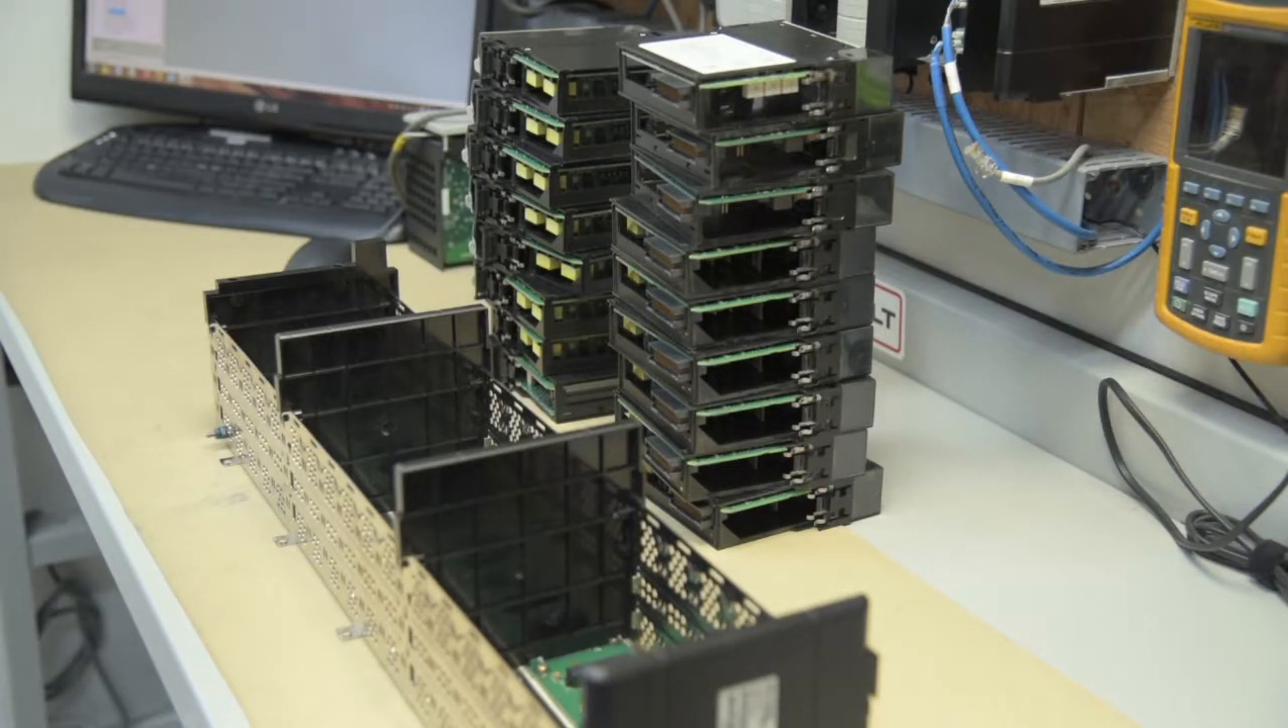So we've got a 17 slot chassis and we've got 17 modules to put into it.